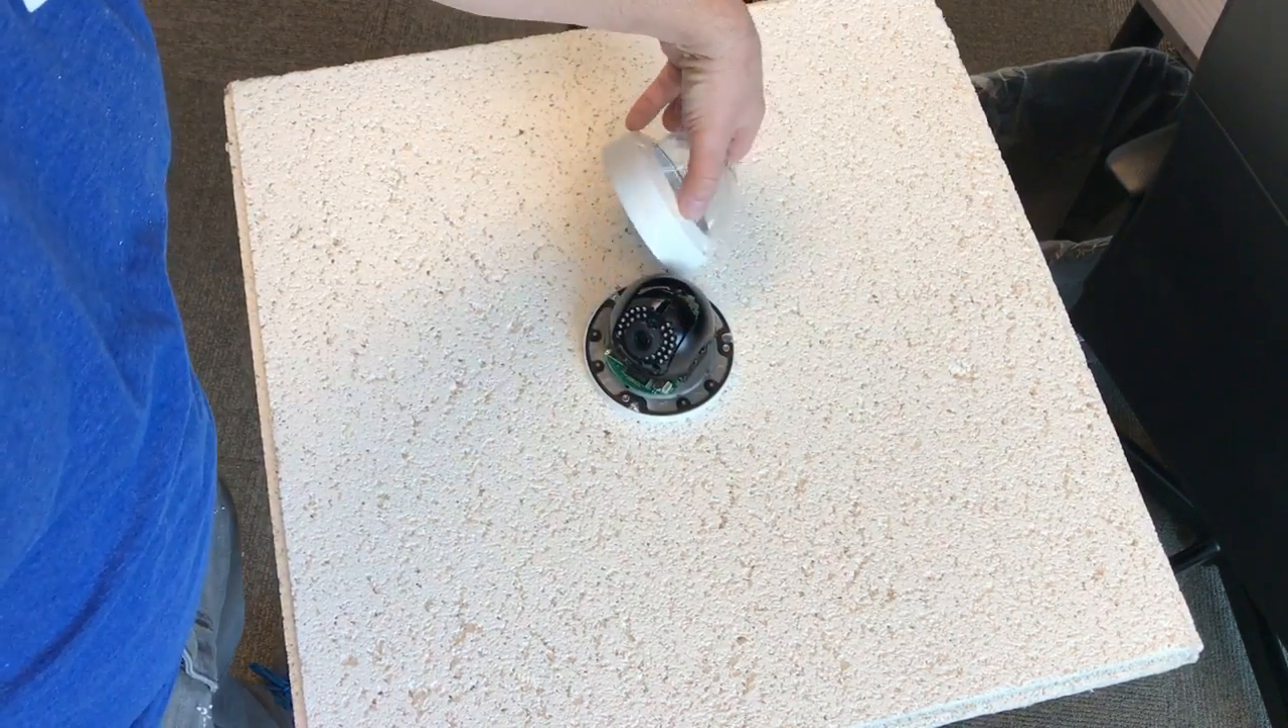Now I don't want to put the lens on yet, or the cover on the lens, because I want to aim it first.